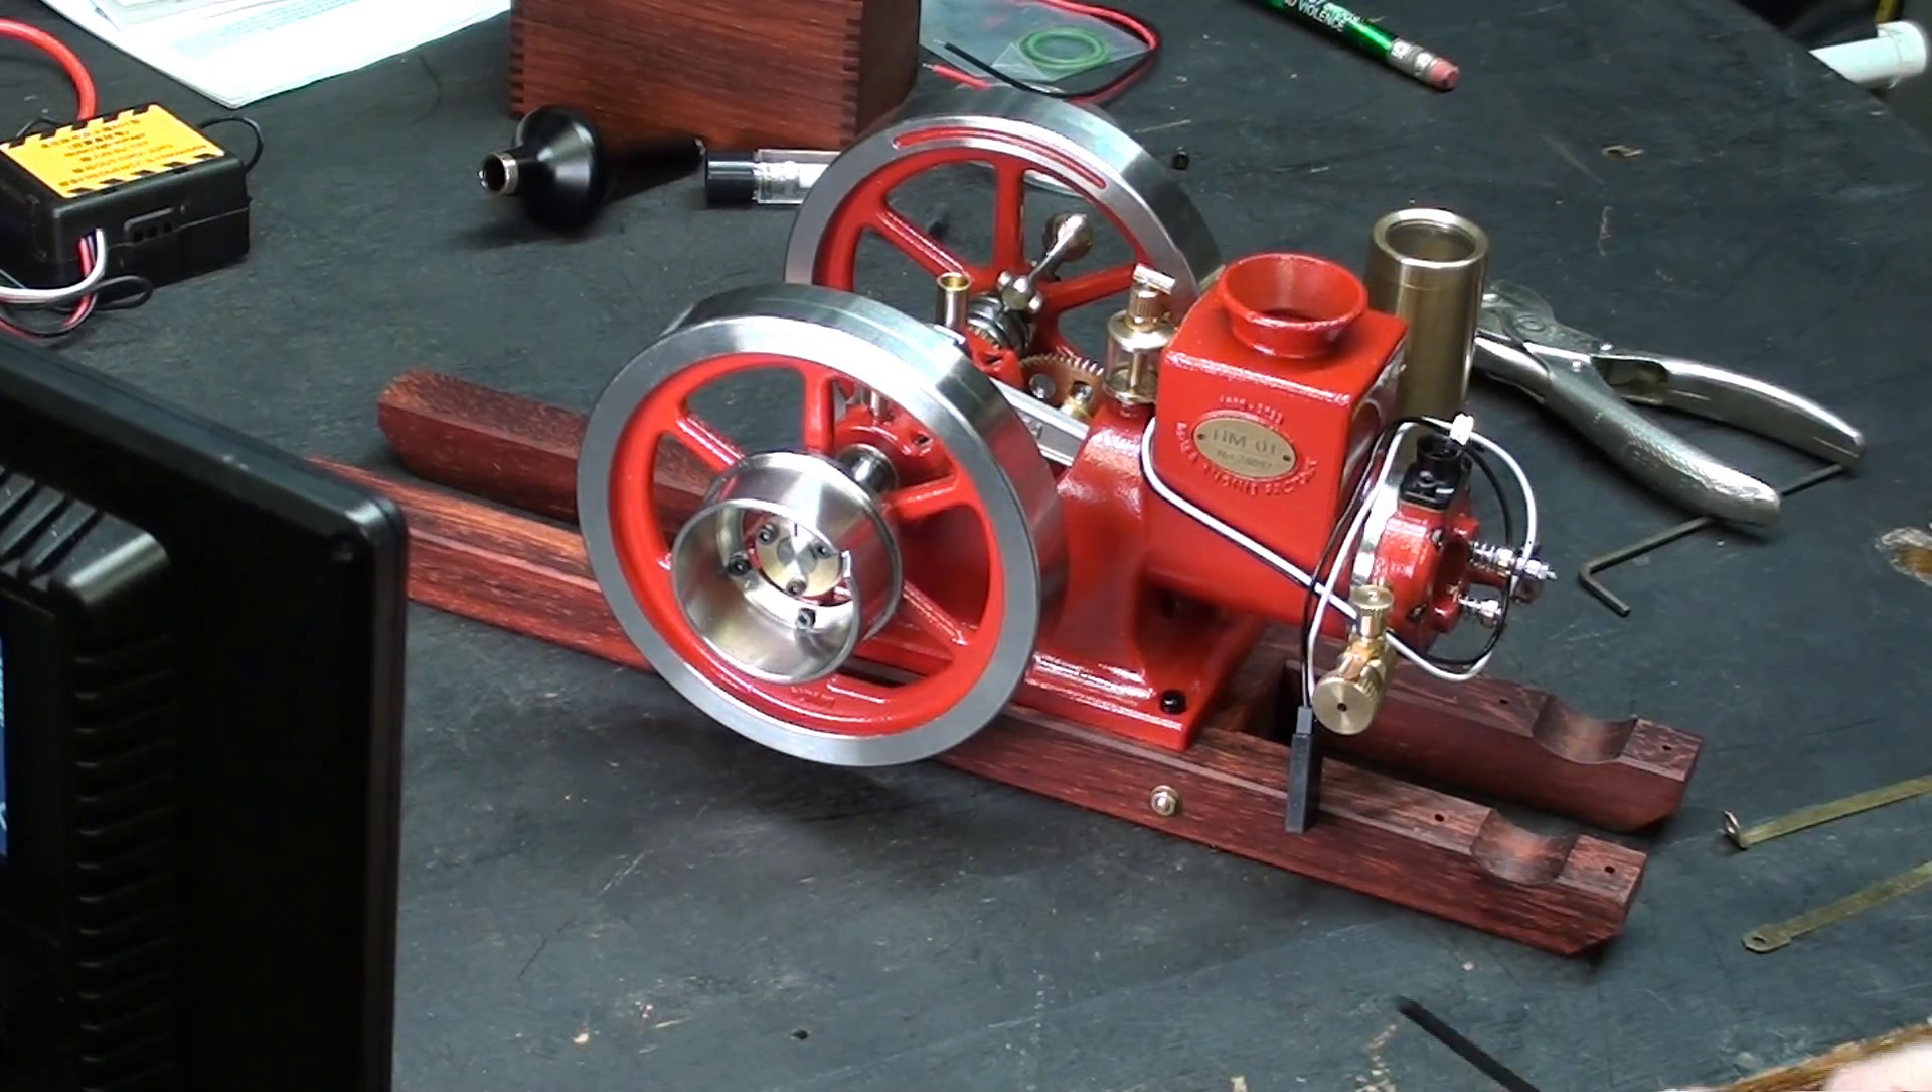Well, that completes mounting the engine onto the base, and by the way, these are socket head screws, even though they're wood screws, and they are metric, so keep that in mind.